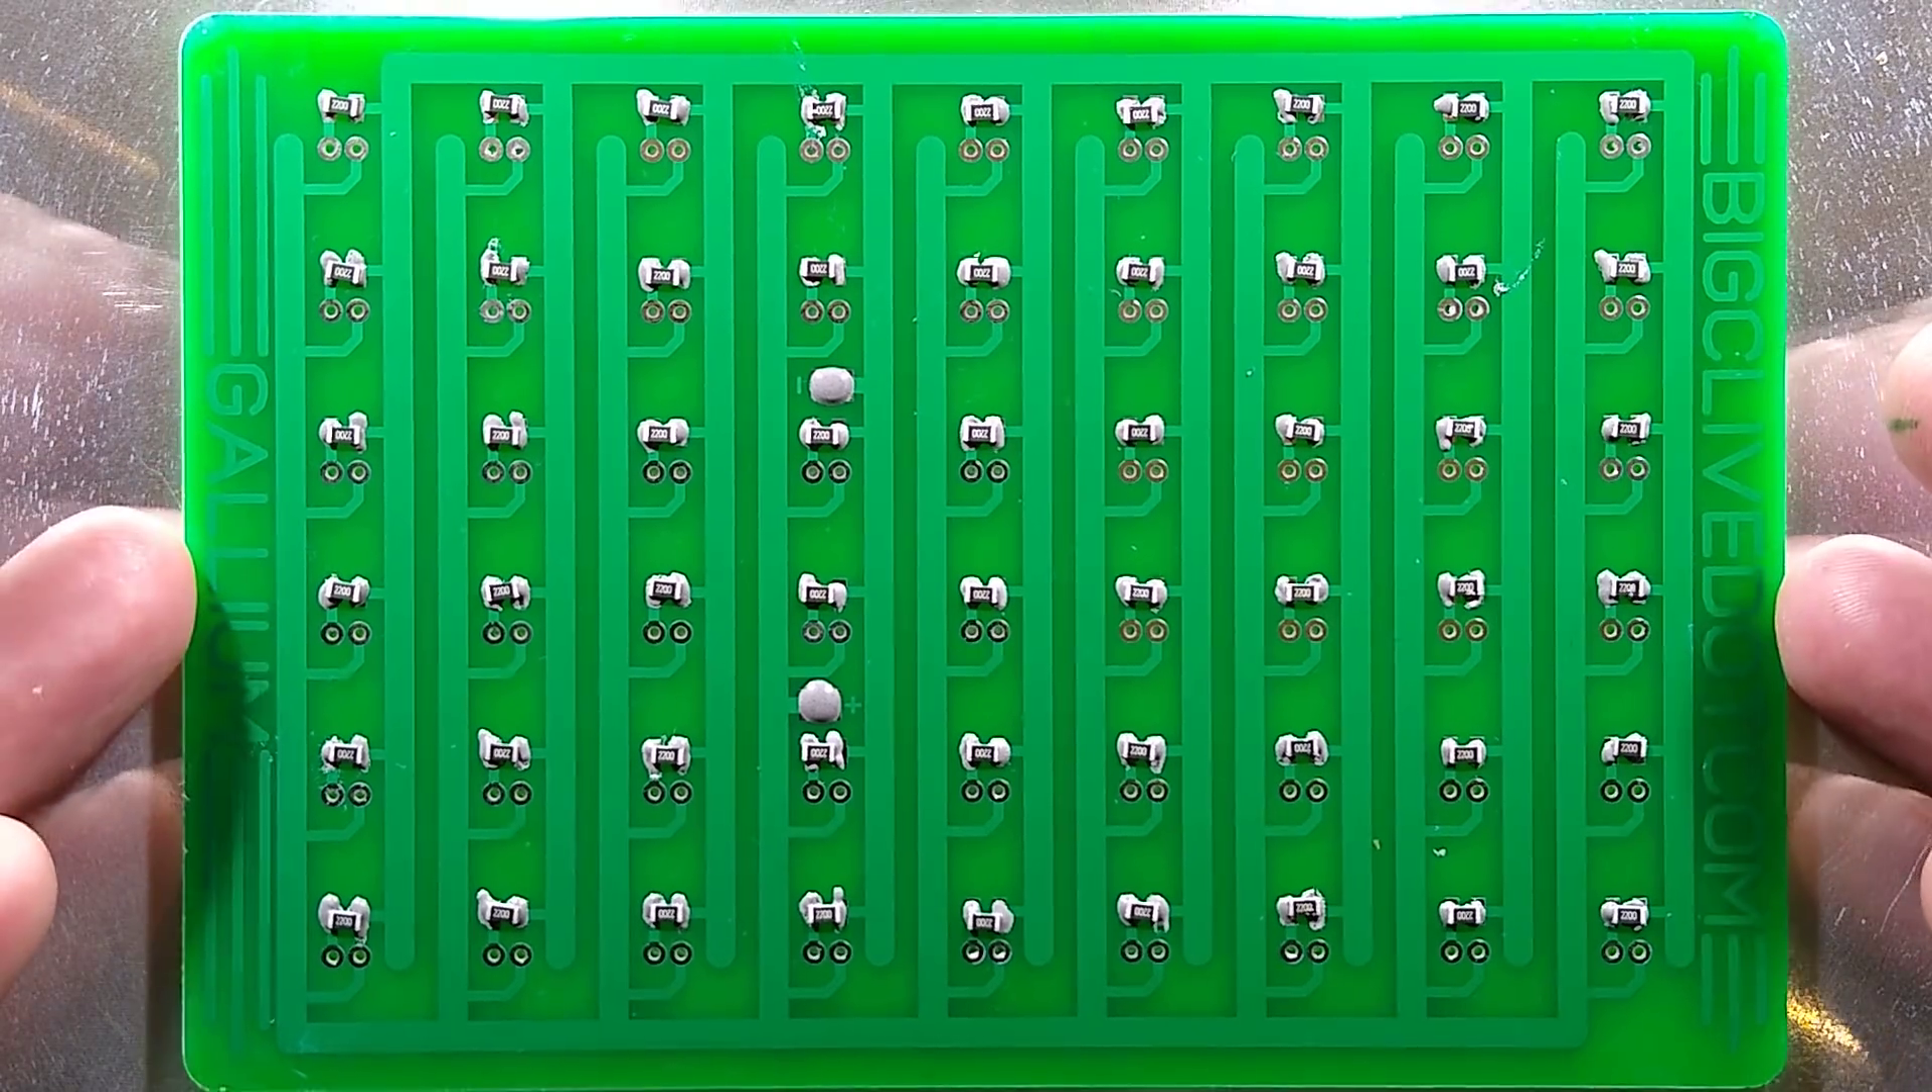Okay, I've got the resistors on.